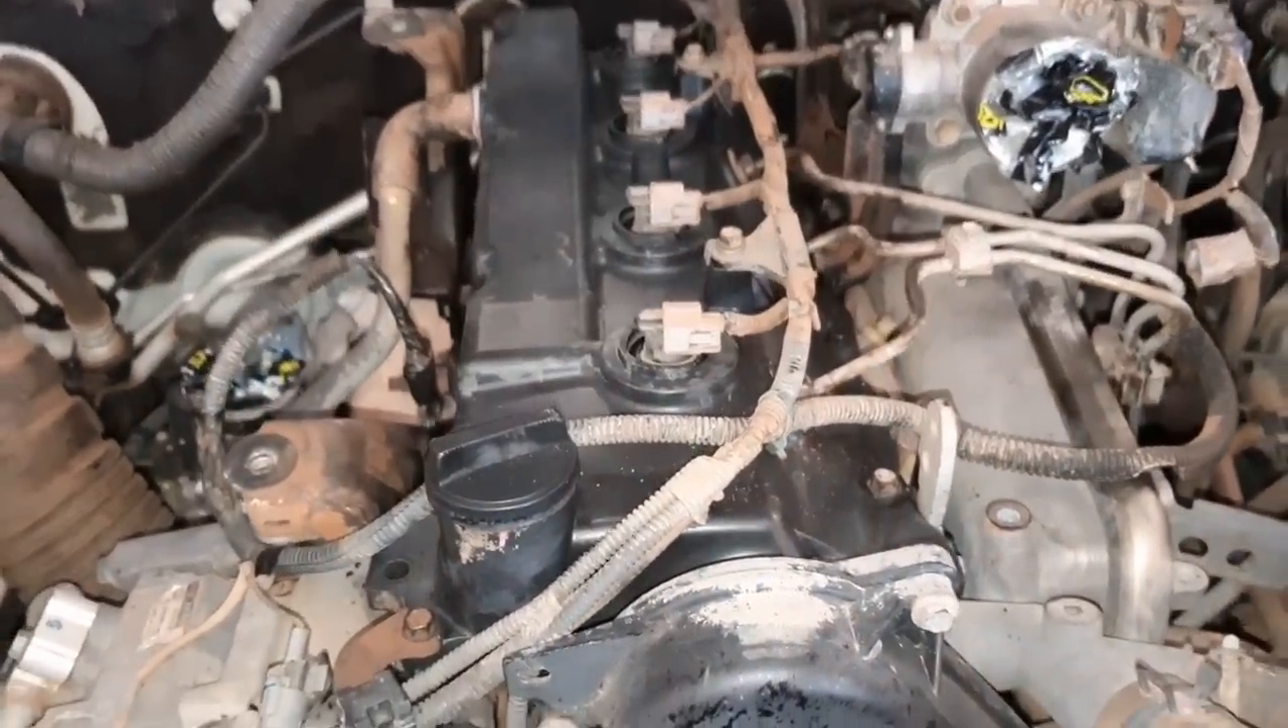A tampa de válvula Encaixada No cabeçote Moçada Olha aqui Beleza.